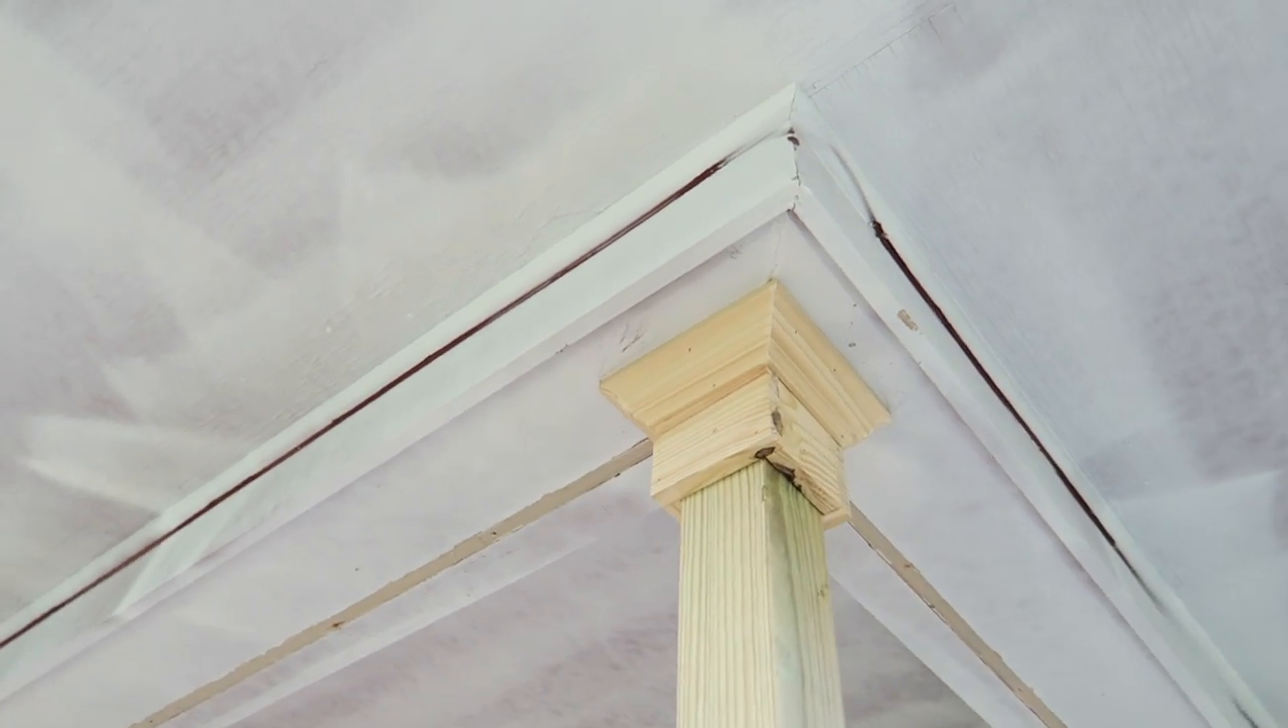Alright there's the finished crown molding up there.